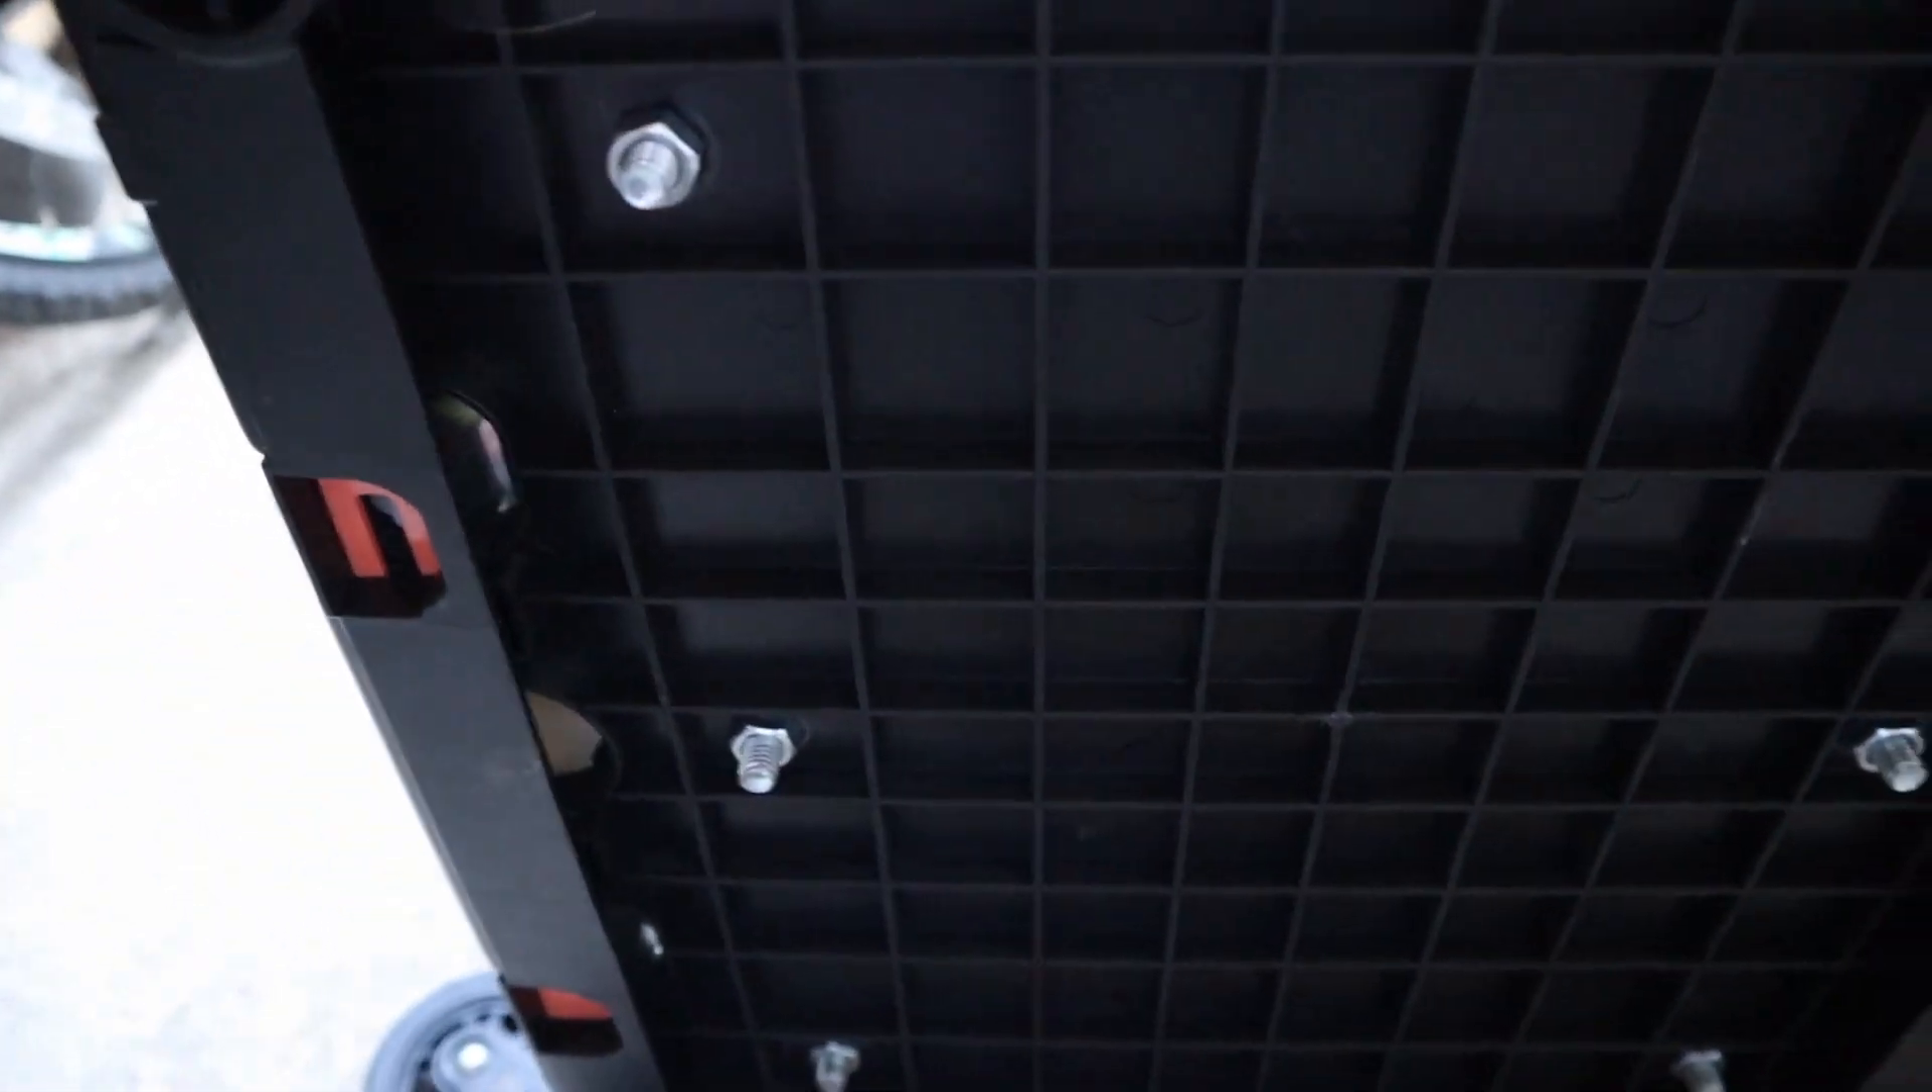So a quick look underneath now and as you can see there are the bolts that I've used to secure the pallet wood to obviously reinforce the base.